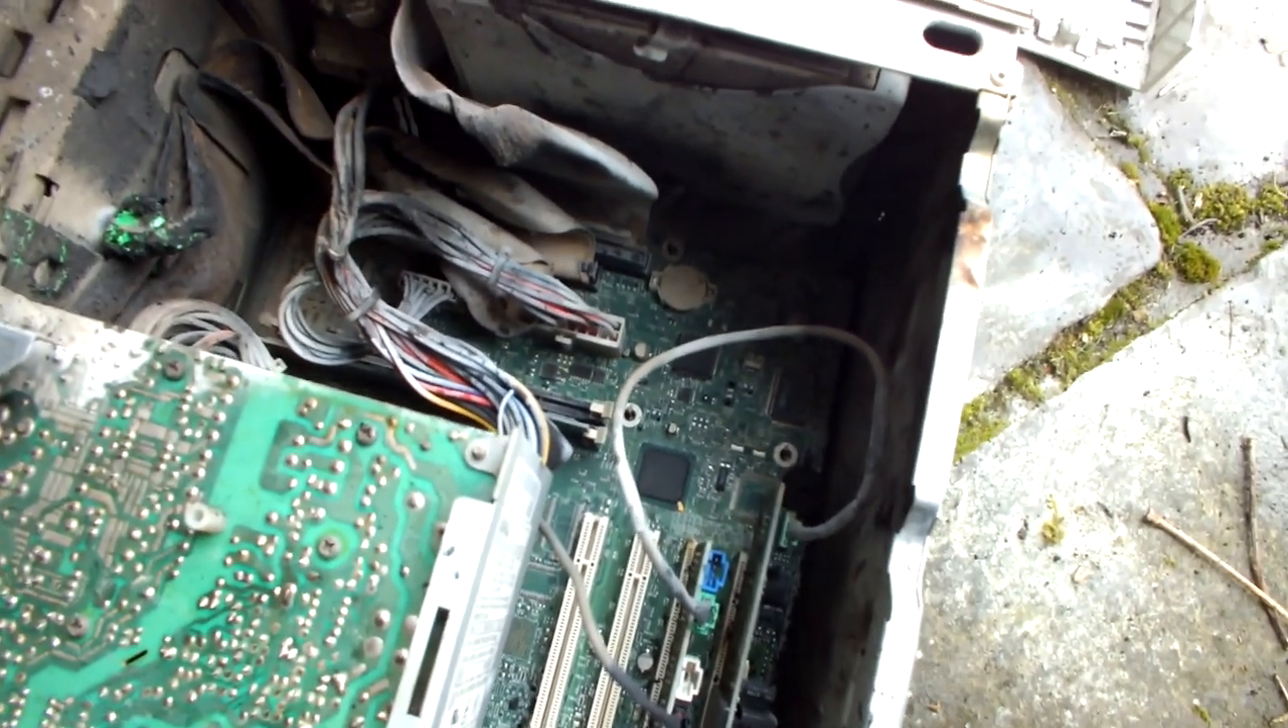As you guys can see i didn't put the power supply top cover back on.